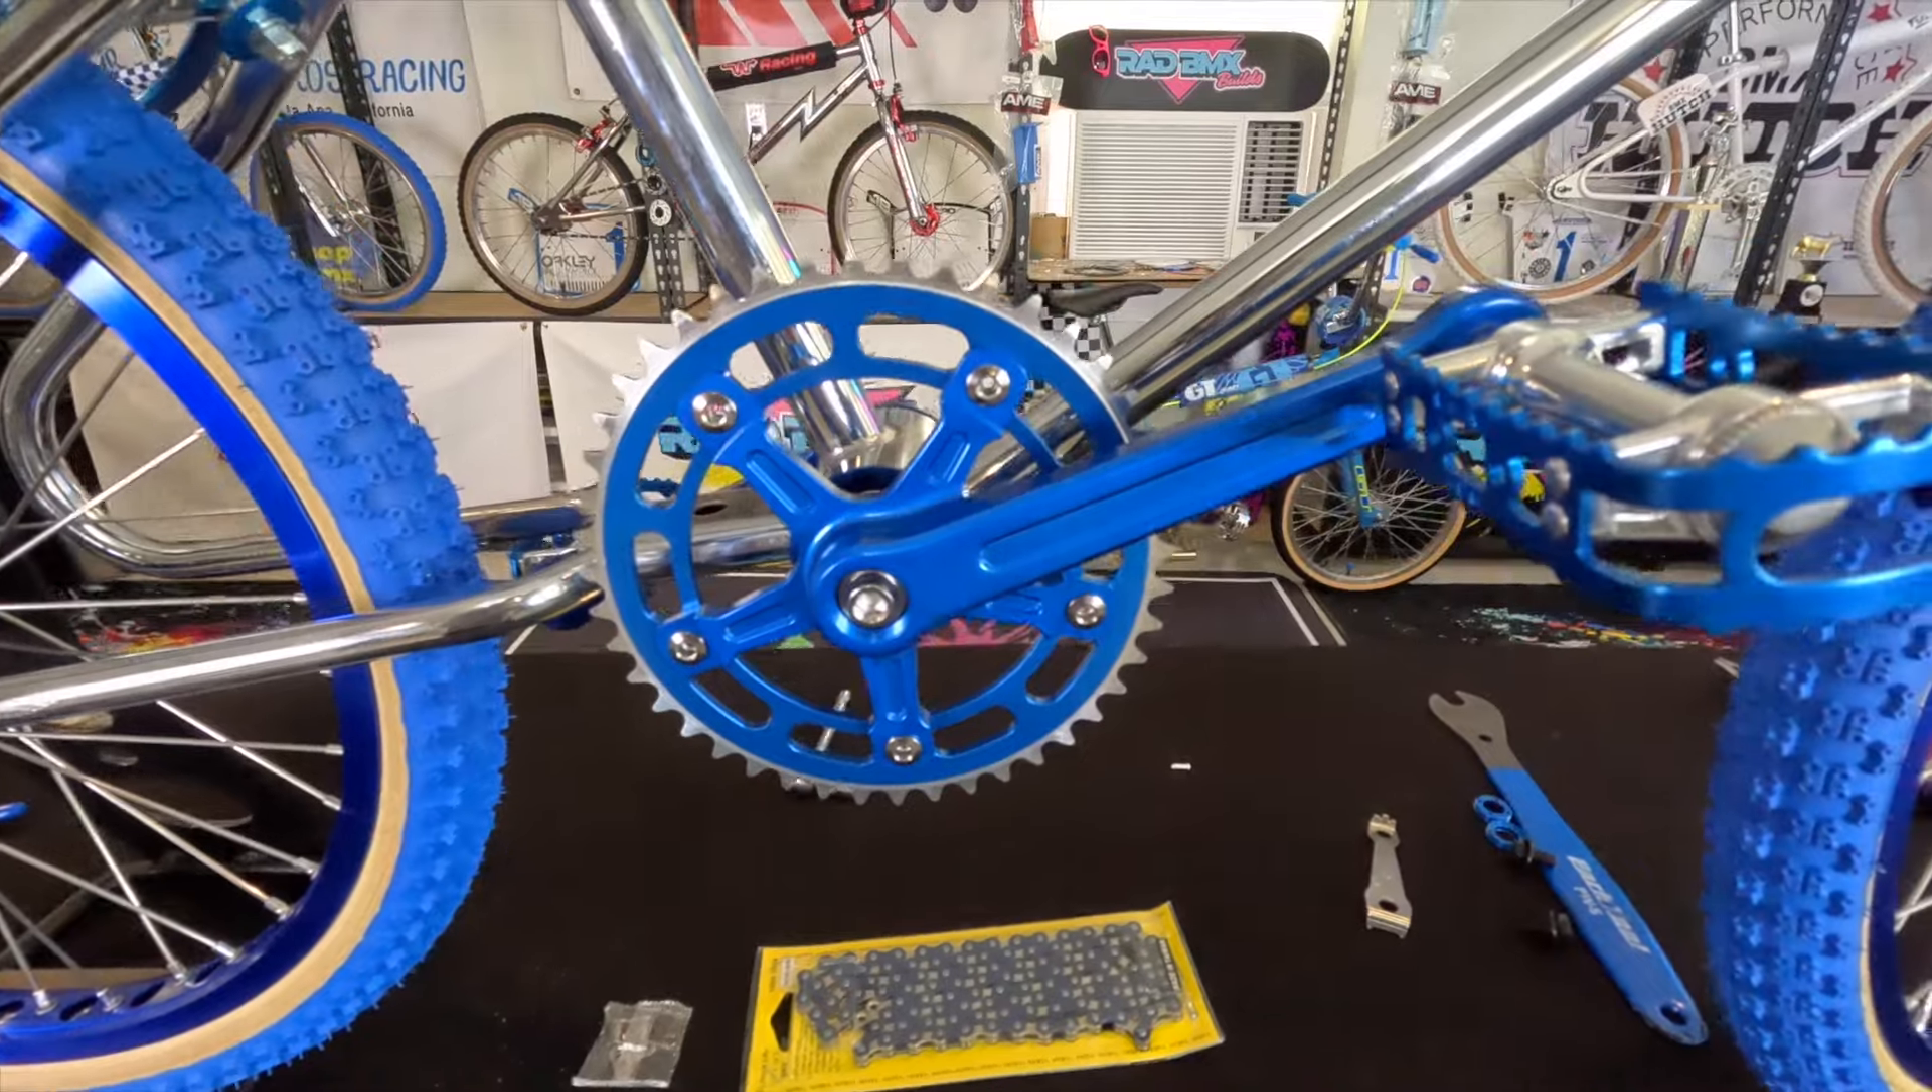We have the bottom bracket And cranks on.